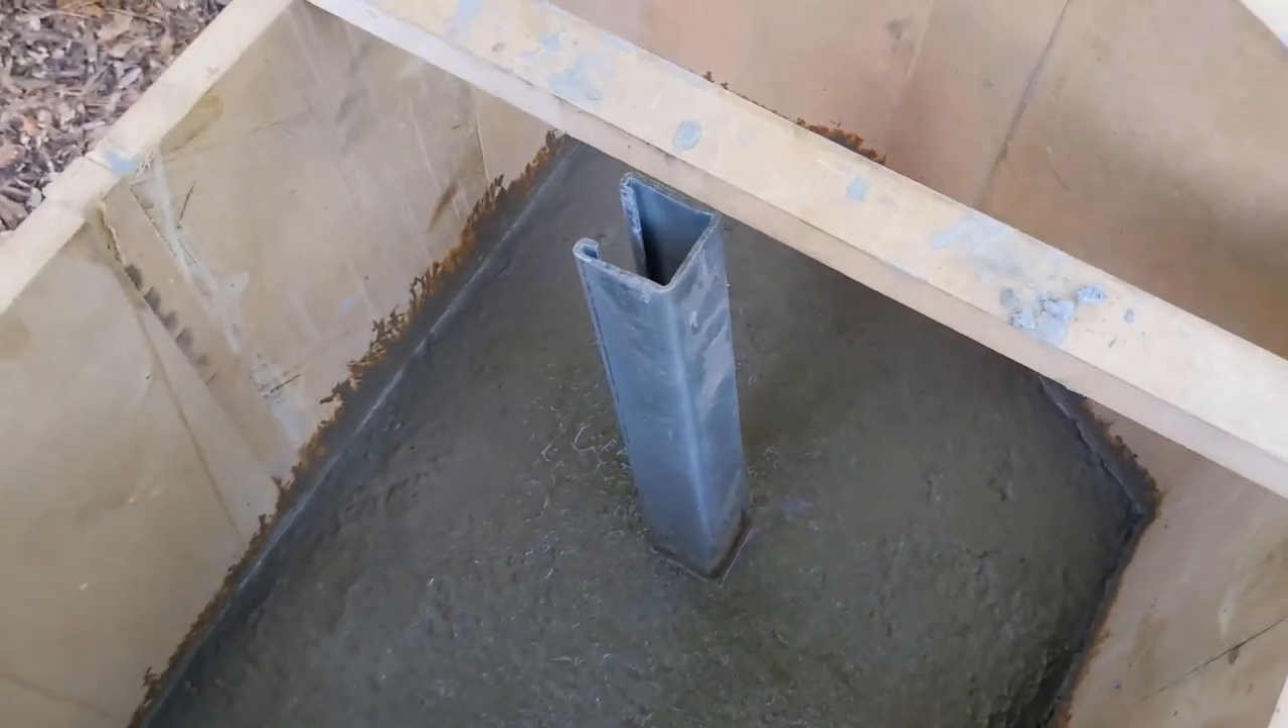I almost forgot to insert a vertical member for the top link to engage in.